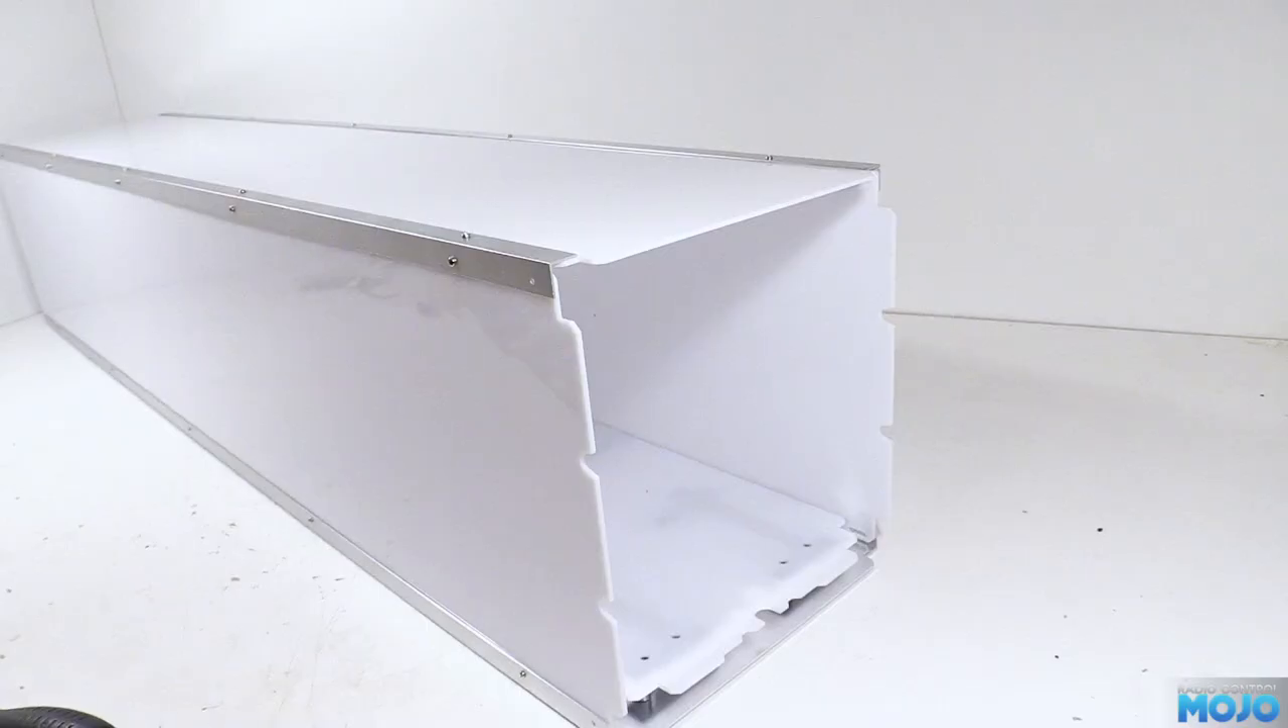Keep going though, and after a bit of fiddling around, we have most of the box complete.